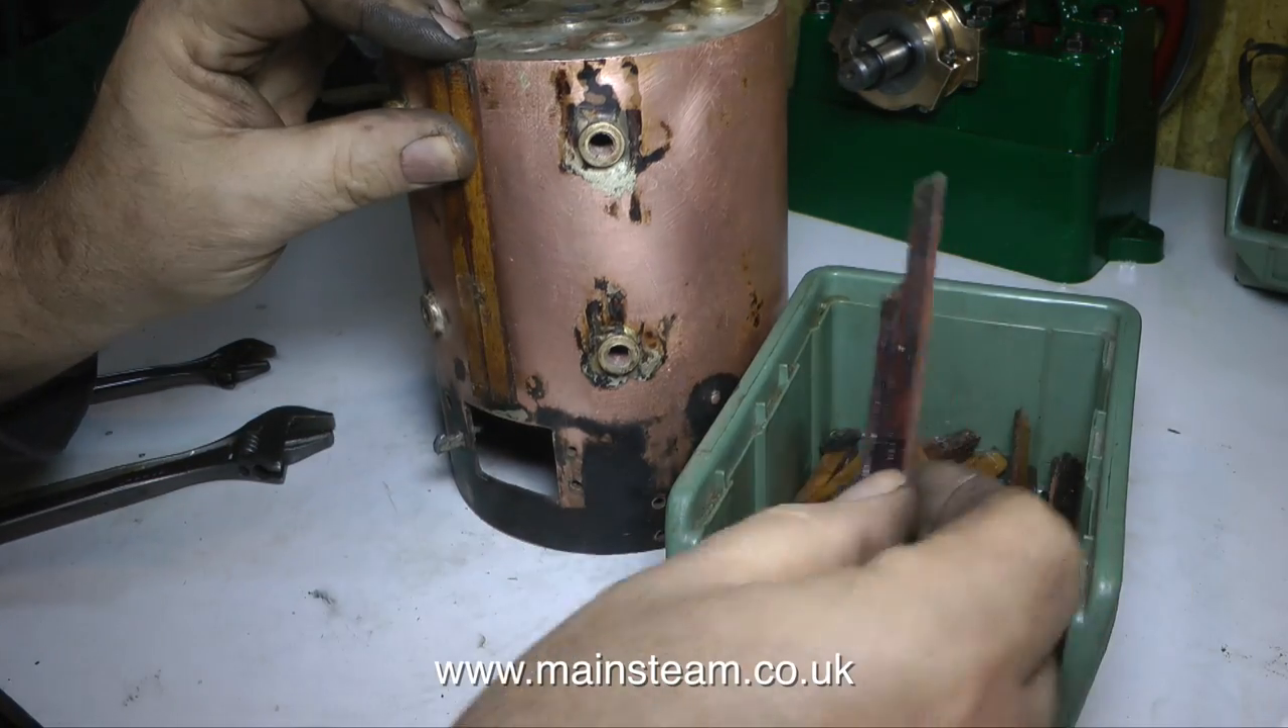In the other green box is all the cladding off the boiler, which has to go back on.